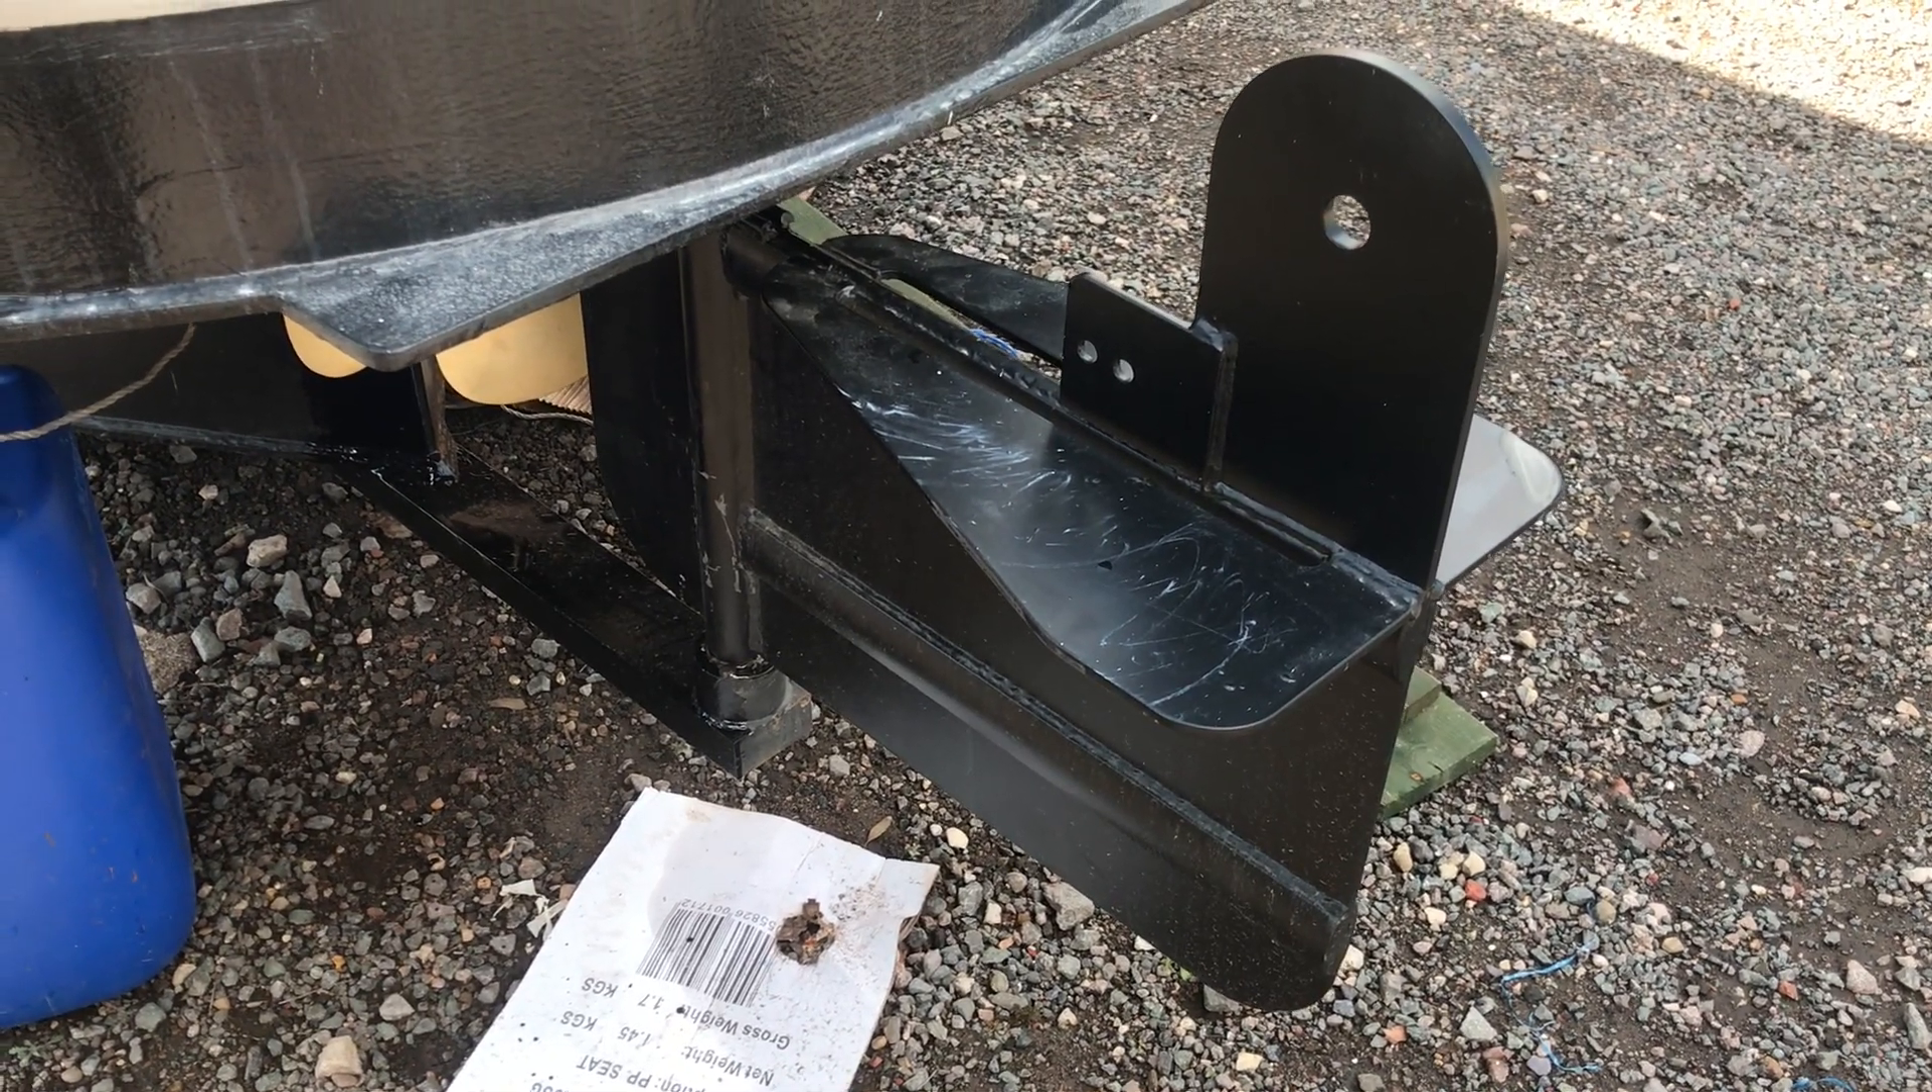That's the rudder back in position.